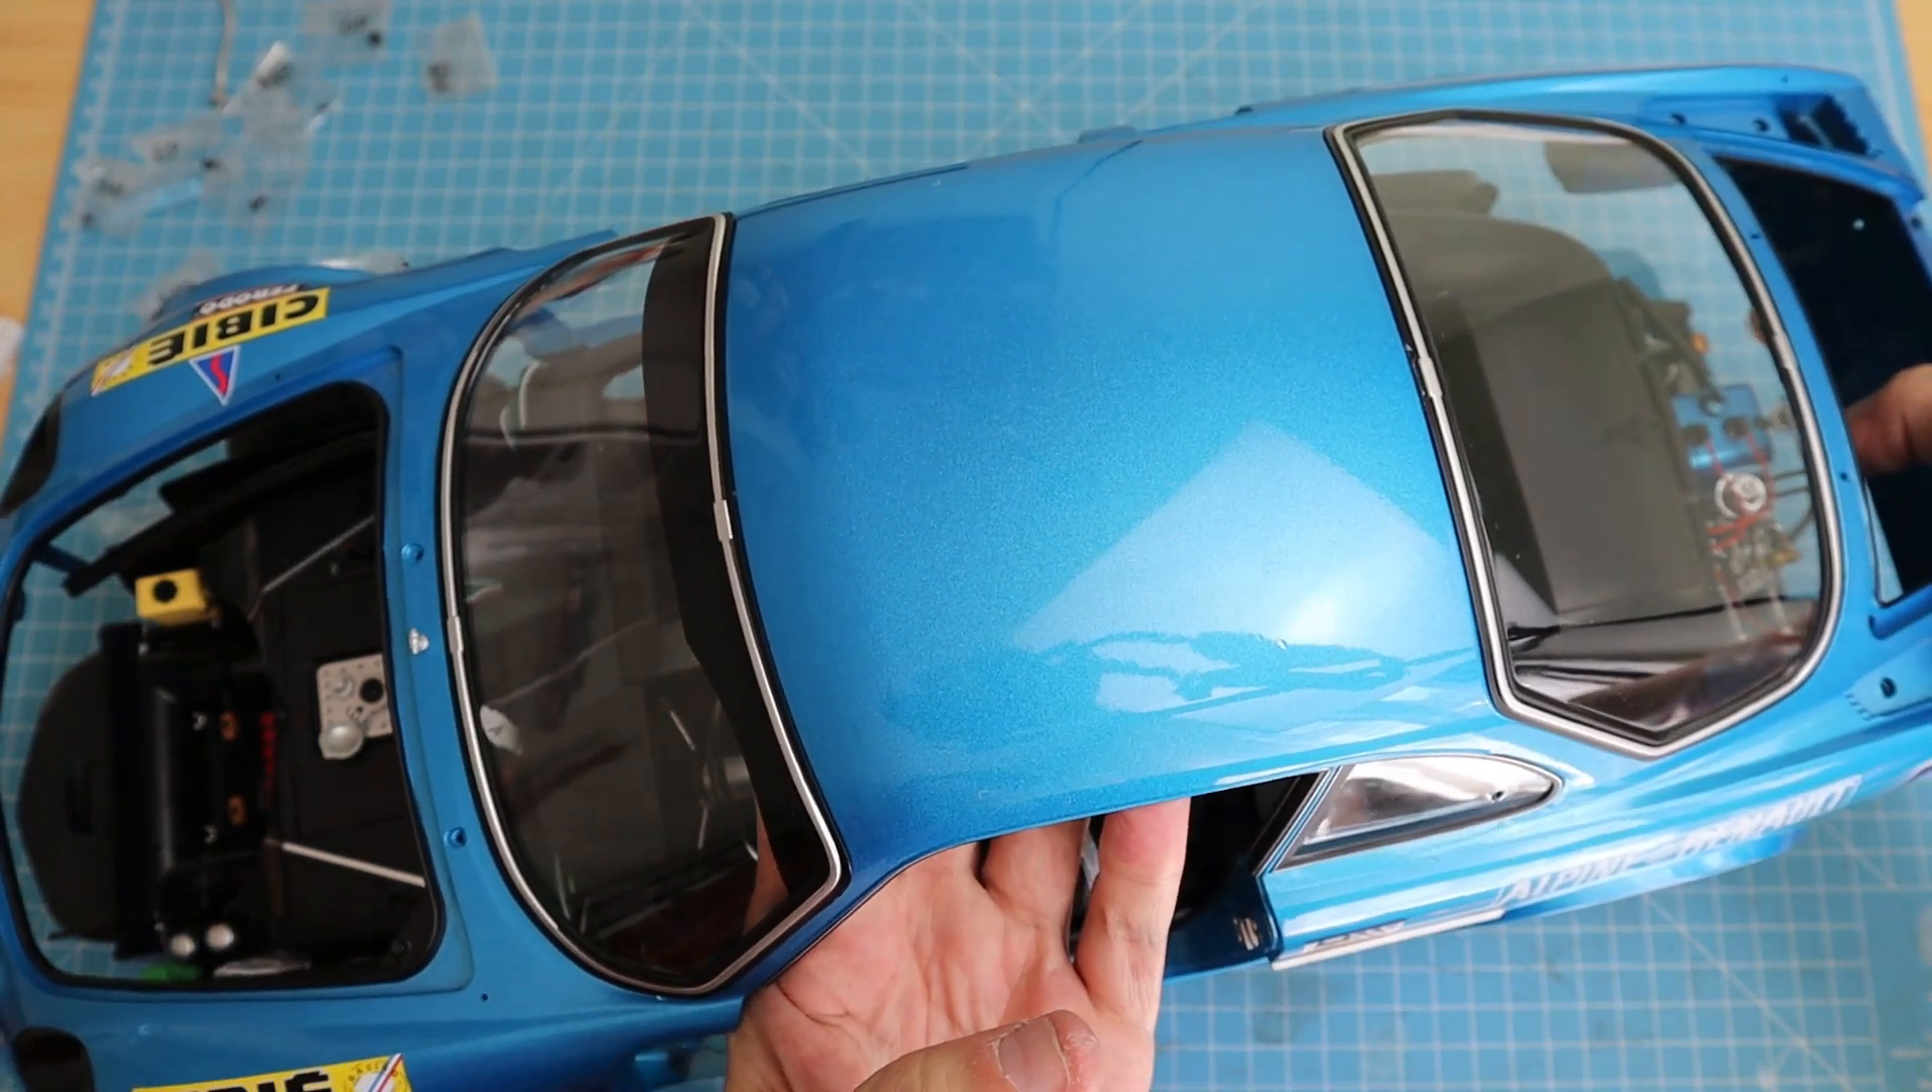Maintenant, les vitres arrière et avant sont montées.